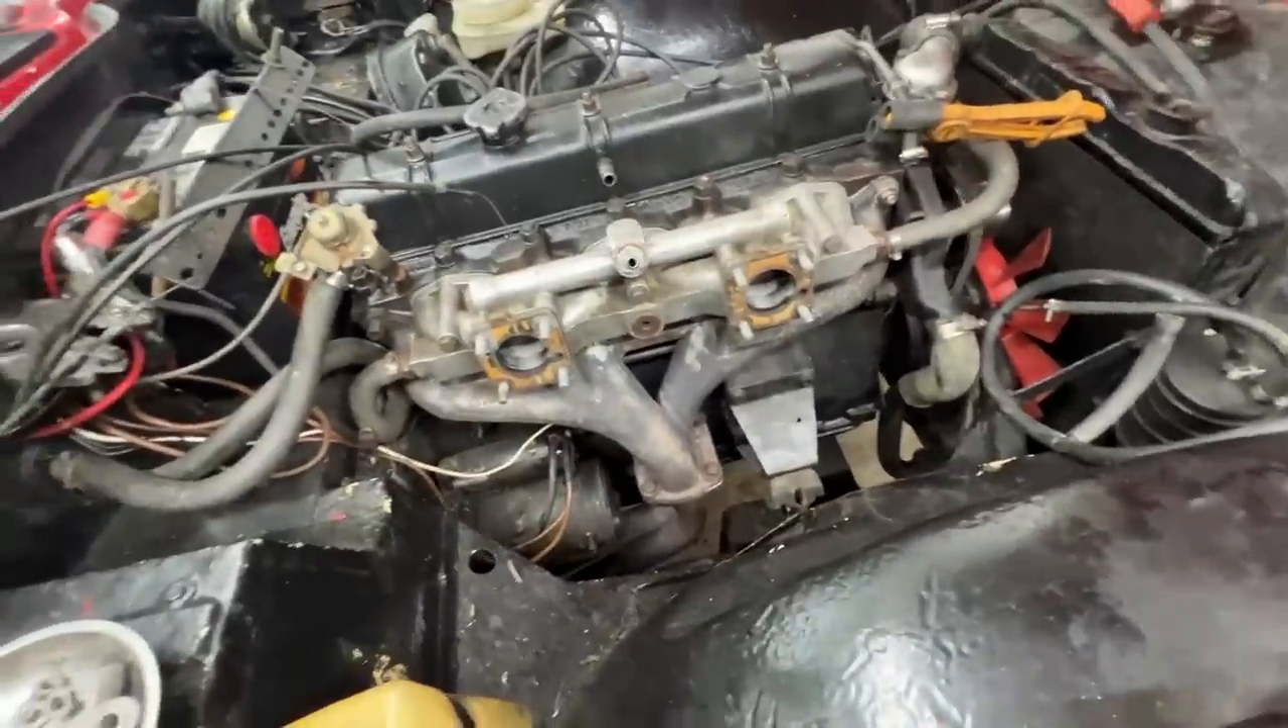All right the exhaust manifold and the intake manifold are installed.